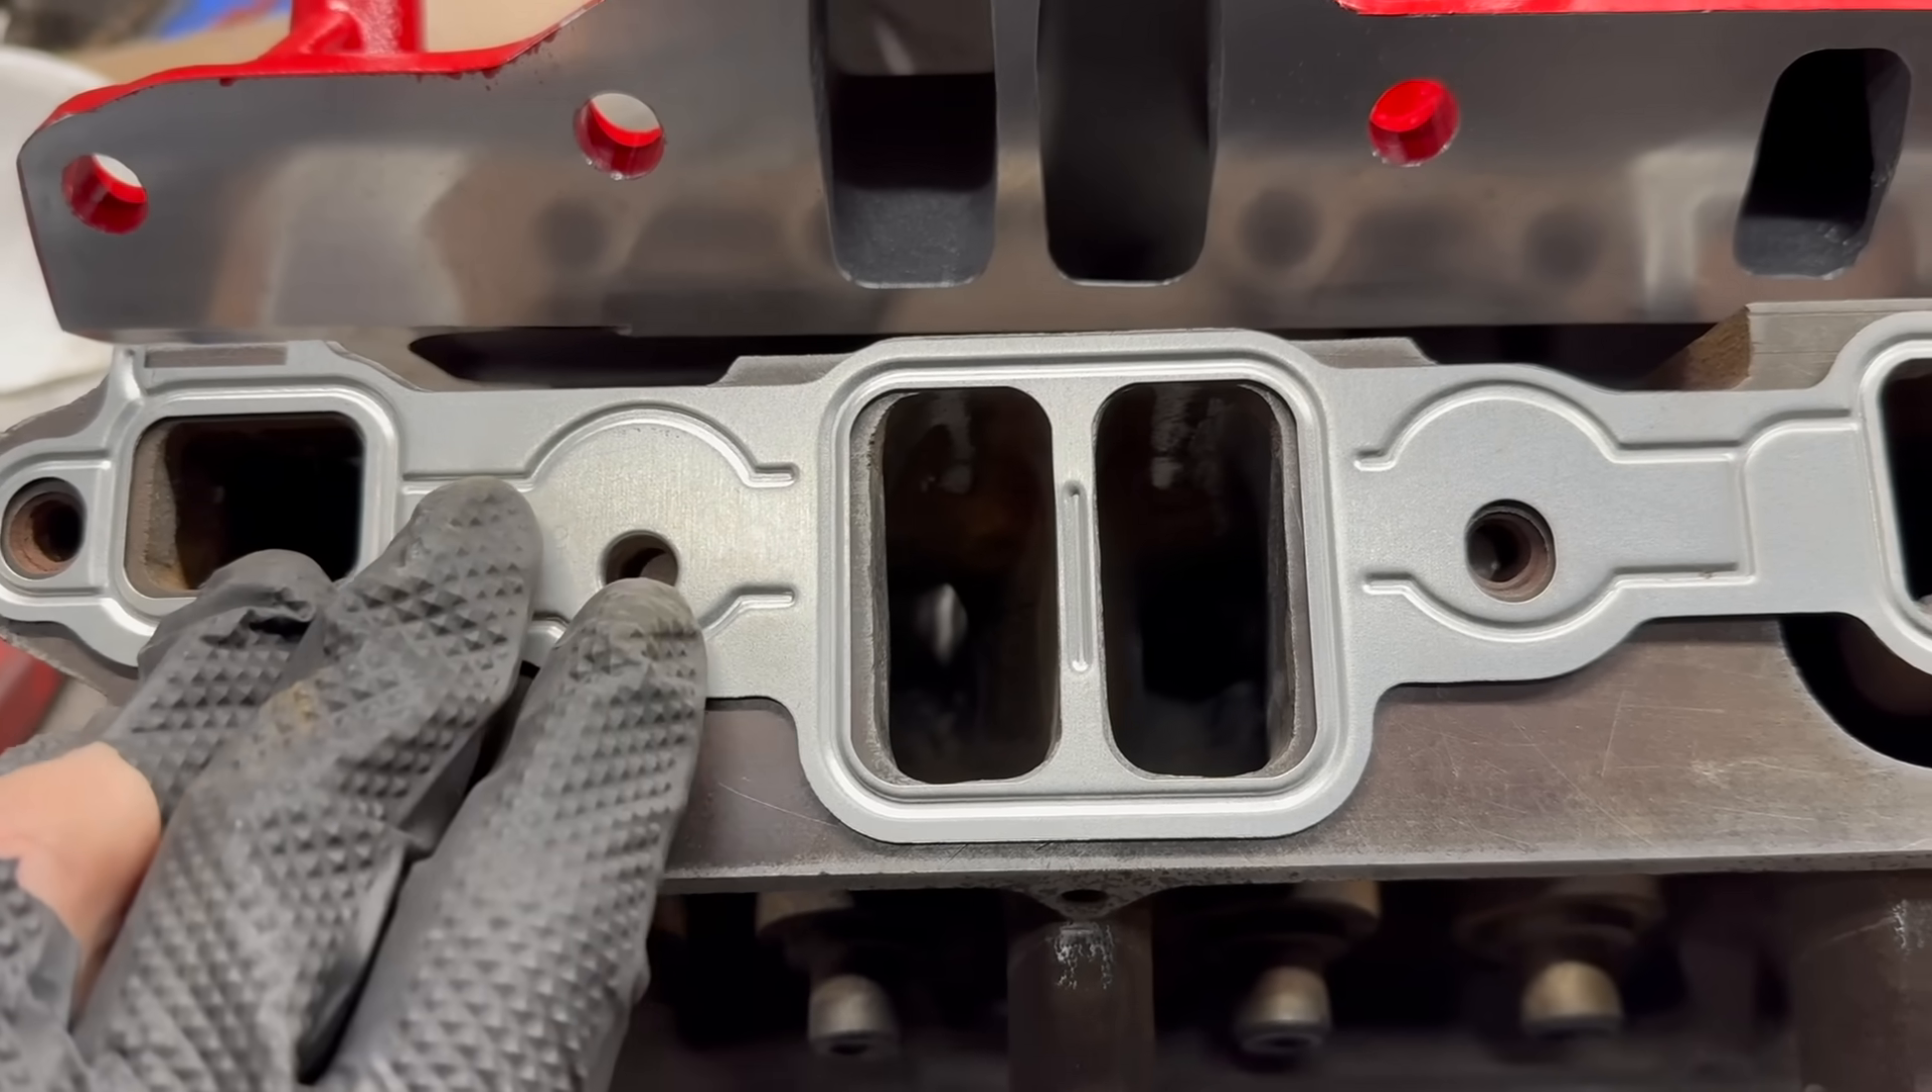You'll notice comparing this Felpro 318 gasket to the ports in this head, they do not at all meet that maximum intended size.